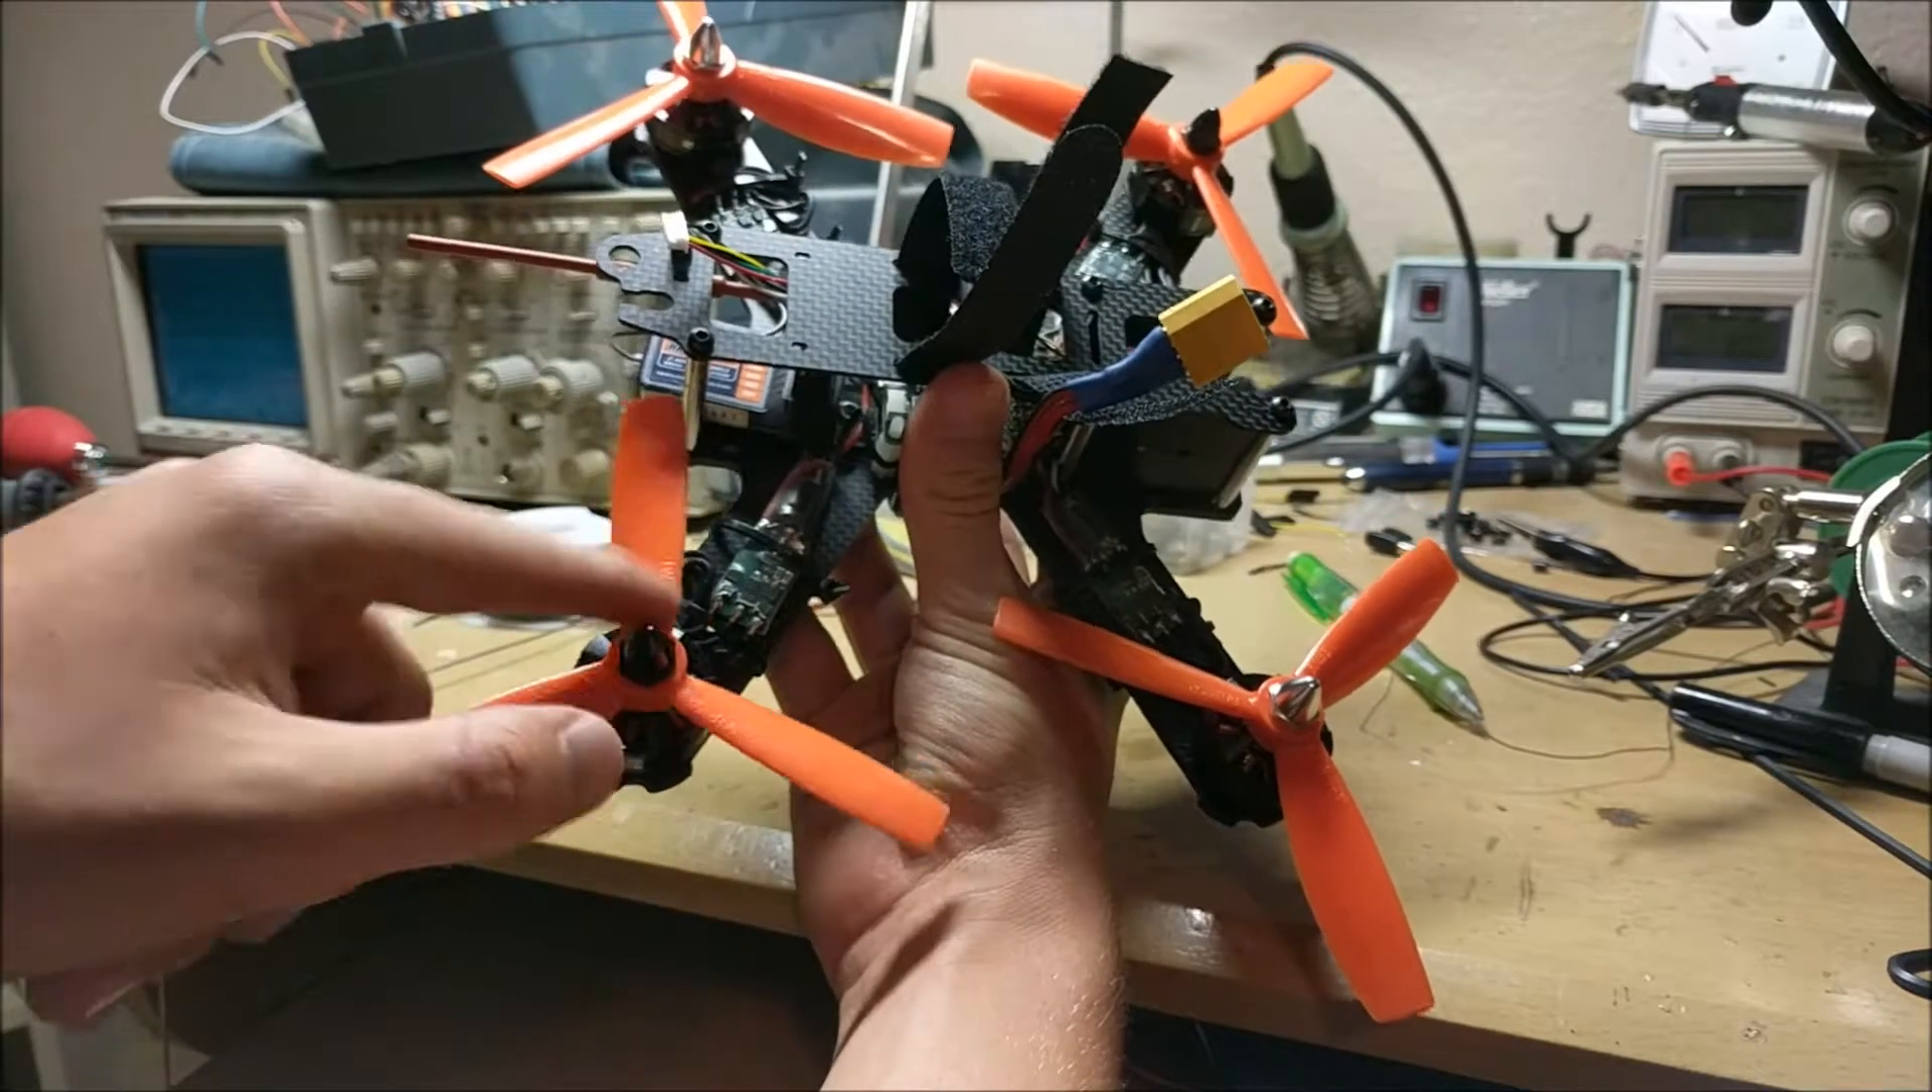I have all the propellers on here and they're all tightened on all the wires are put together.